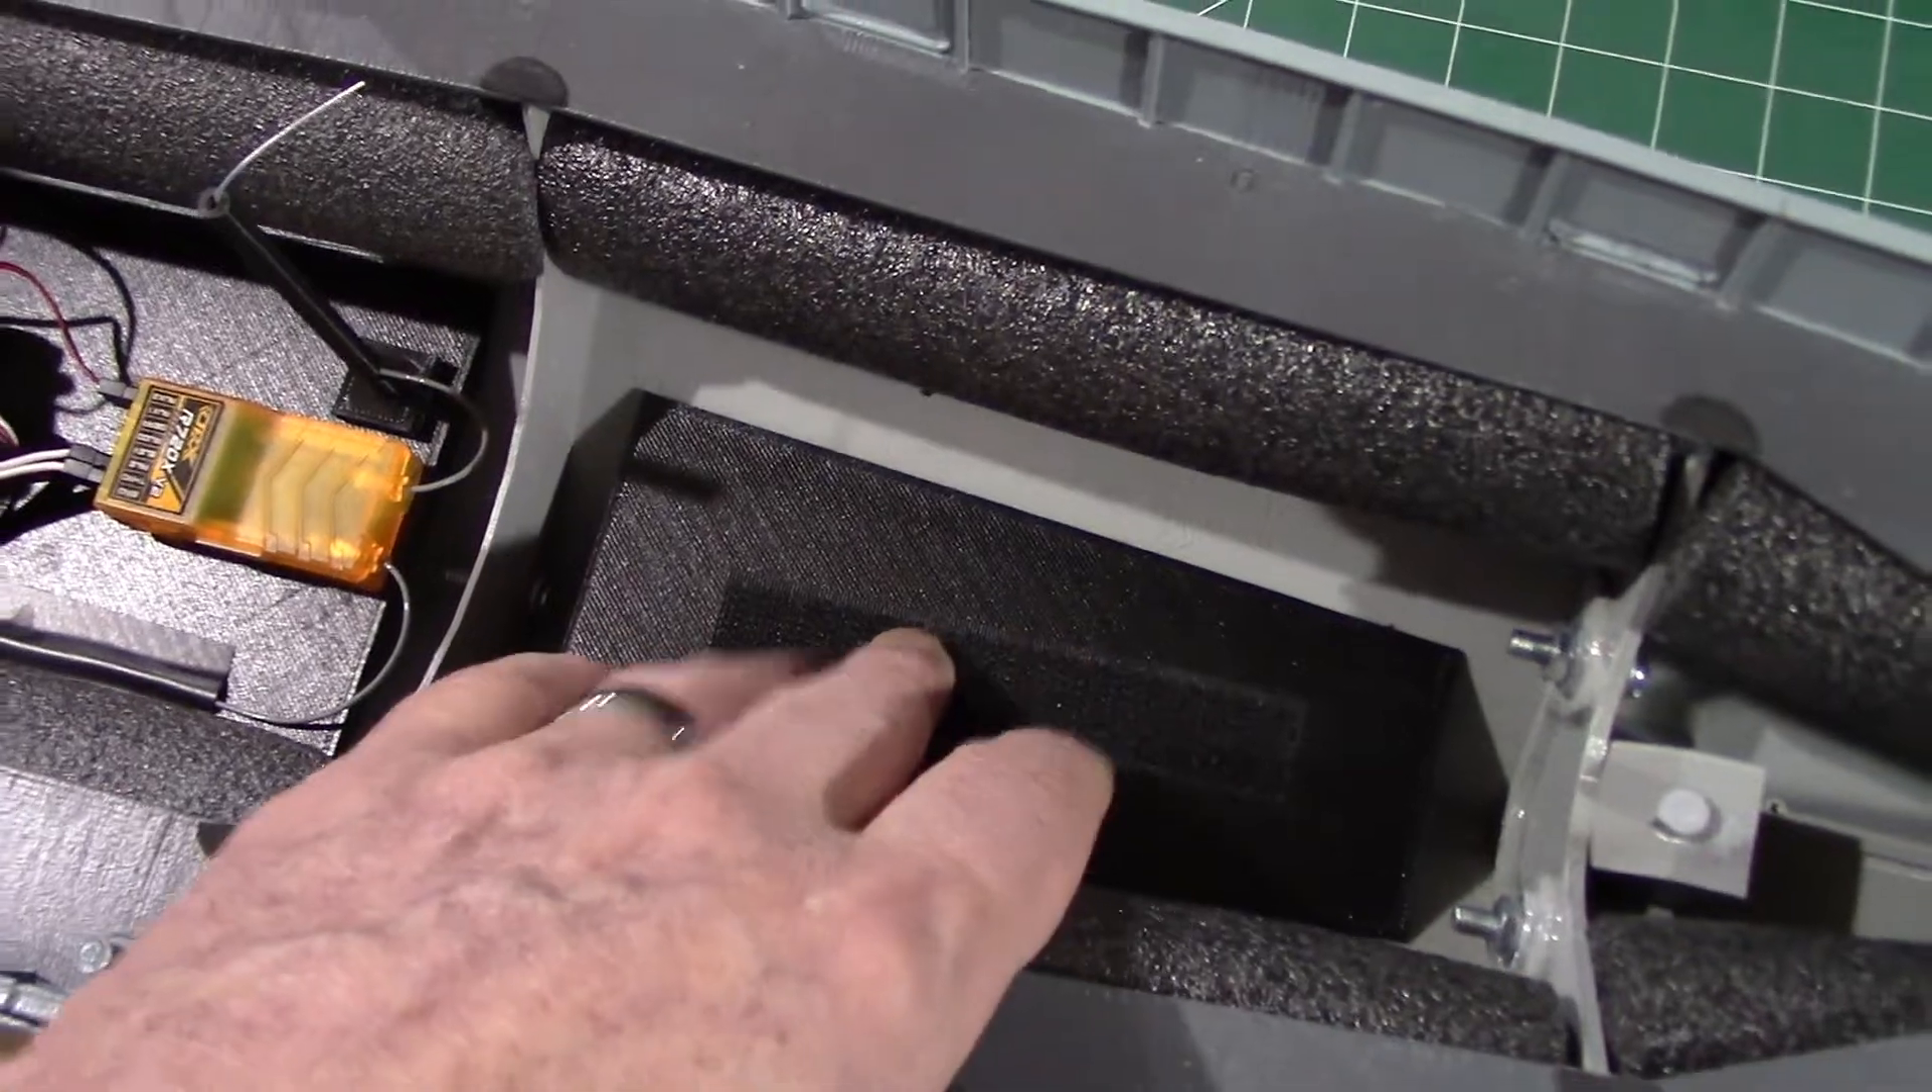Here I put the insulation as you can see here on the side.